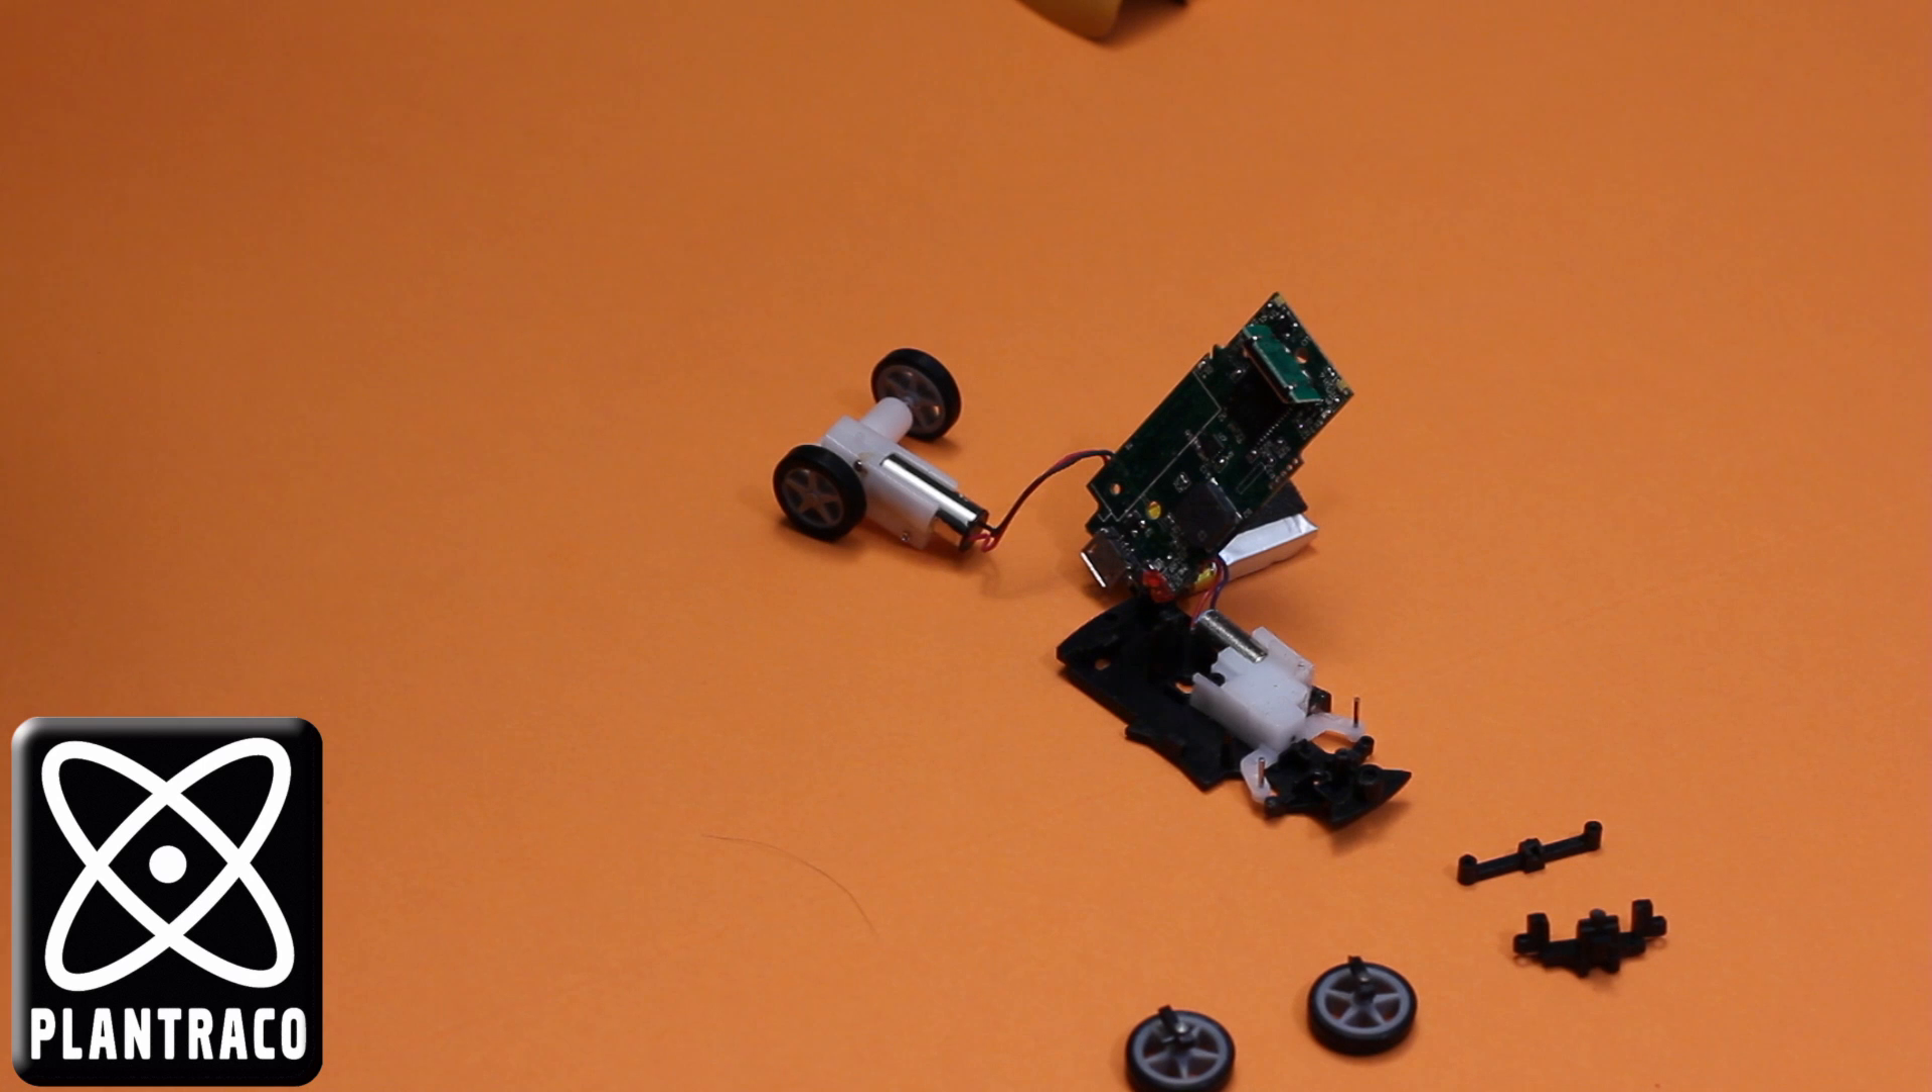And the two wheels lift out. And that's all there's to it to getting the wheels off.